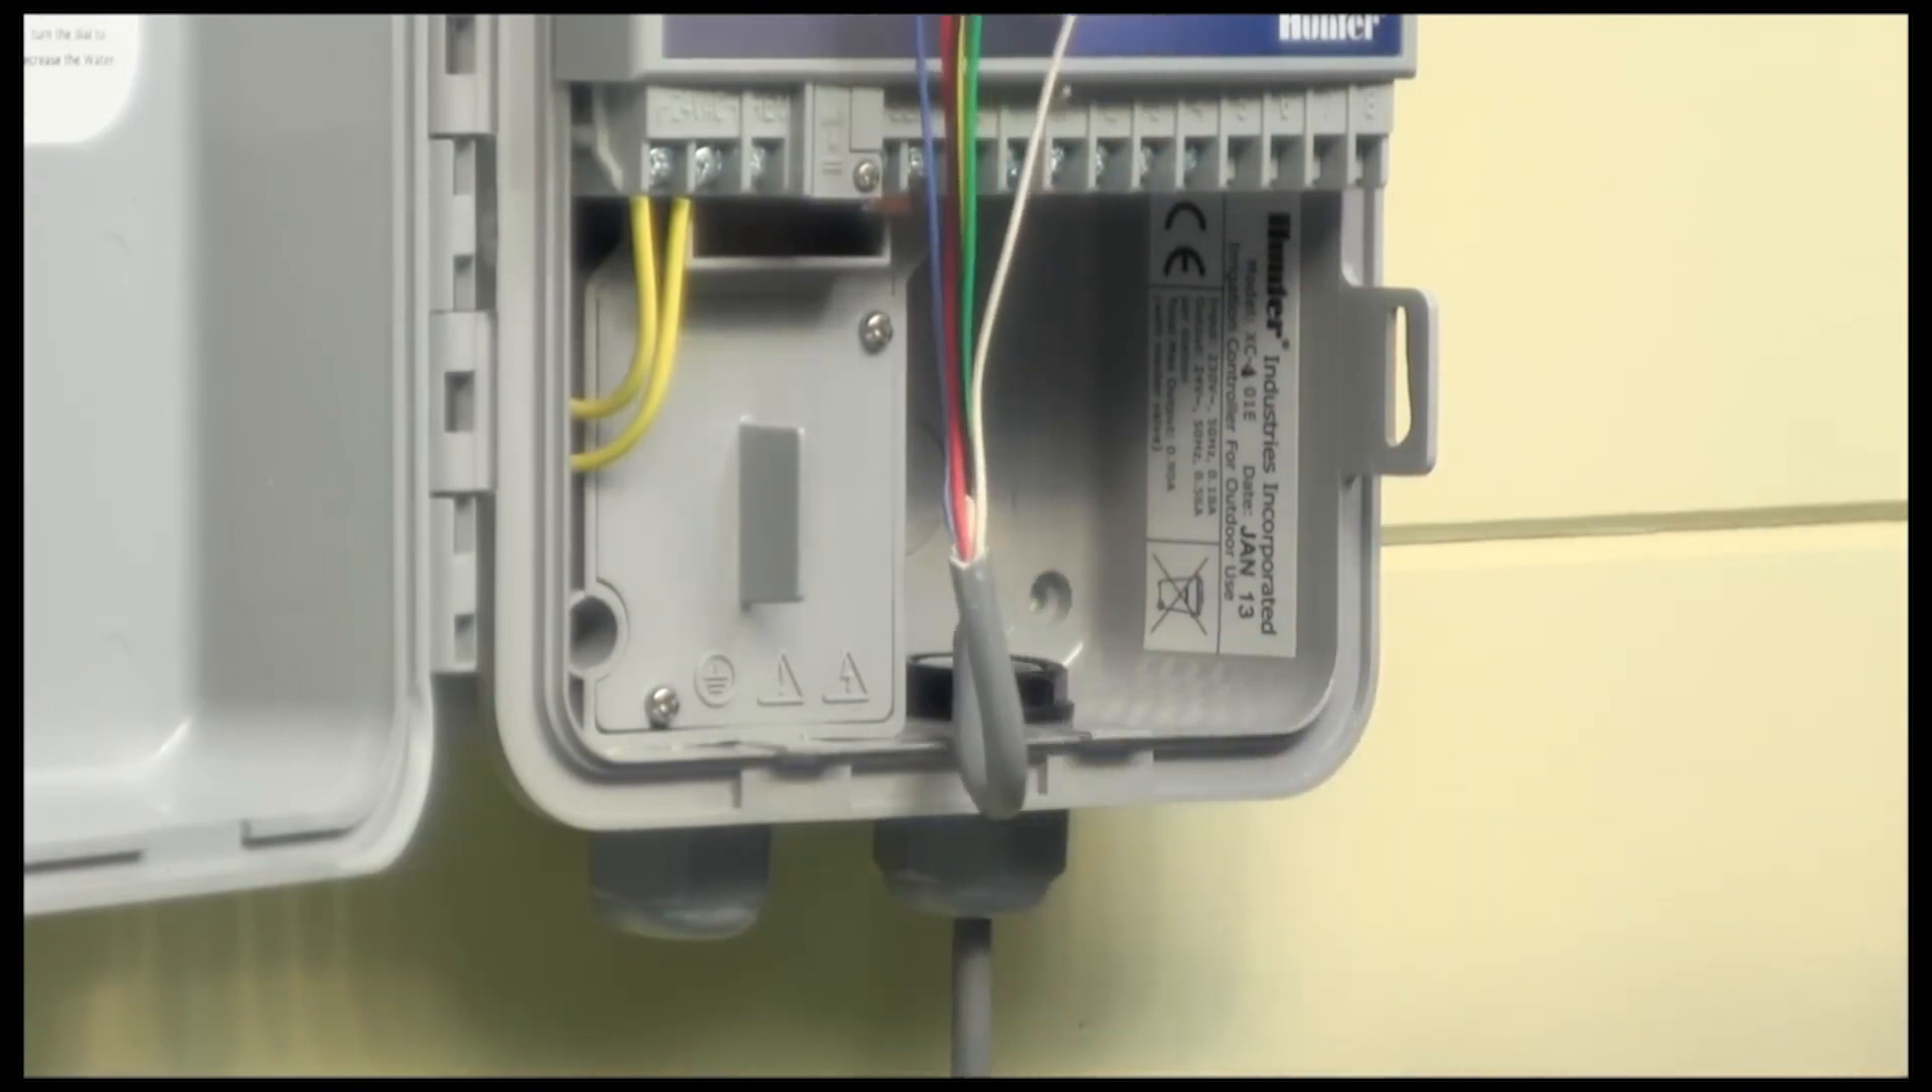So there we are there's our cable into our controller.